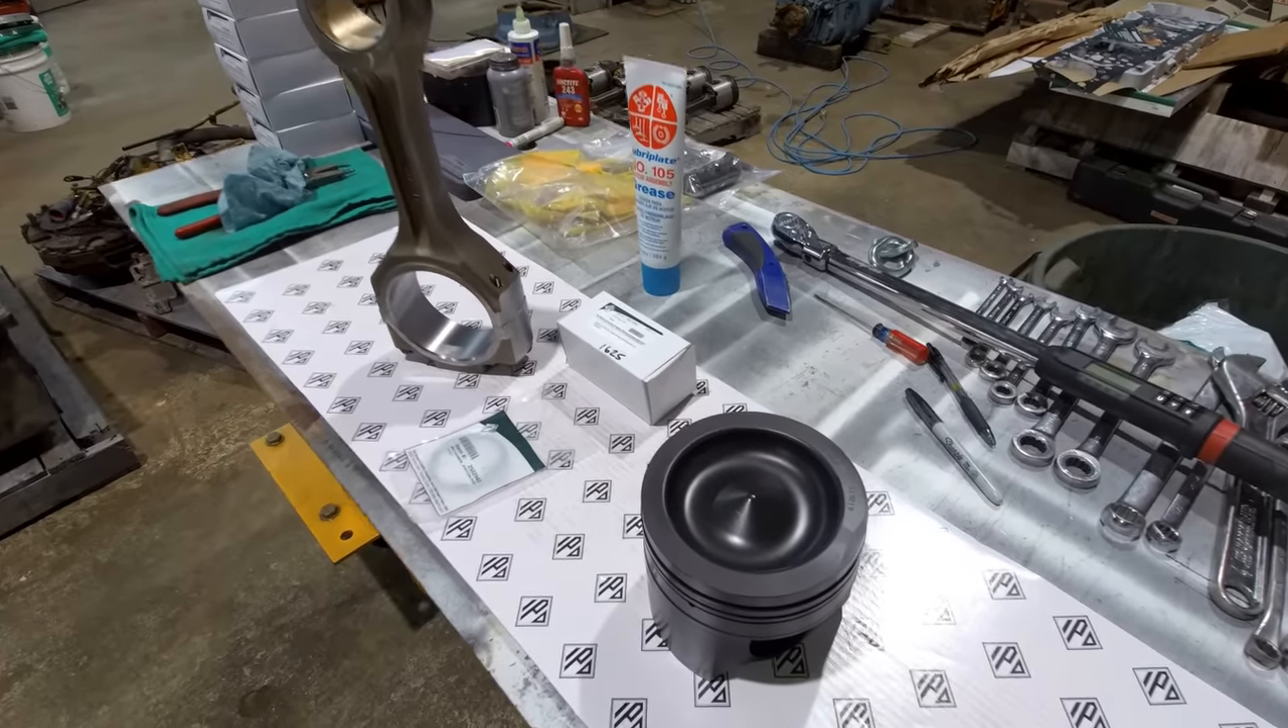So, I'm going to start putting rod piston assemblies together now. I'm getting ready to put the last rod and piston together.